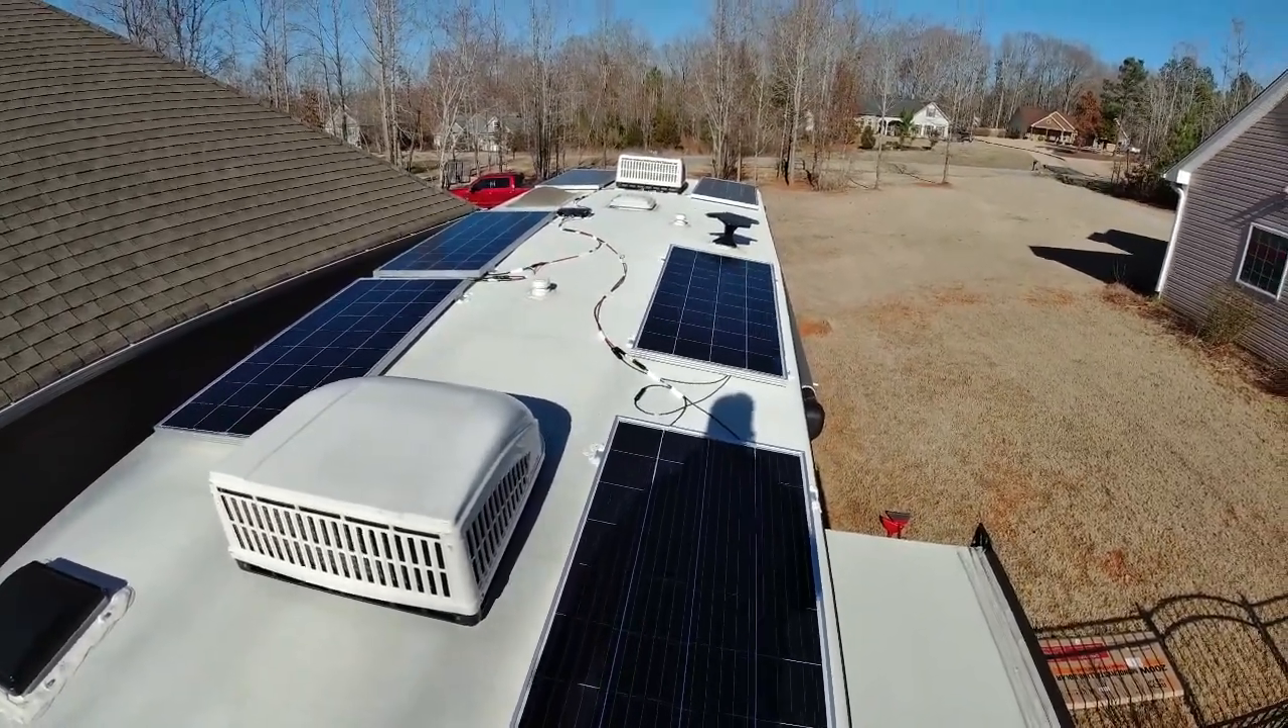We've got our final installation complete up on the roof and everything is wired up ready to go.